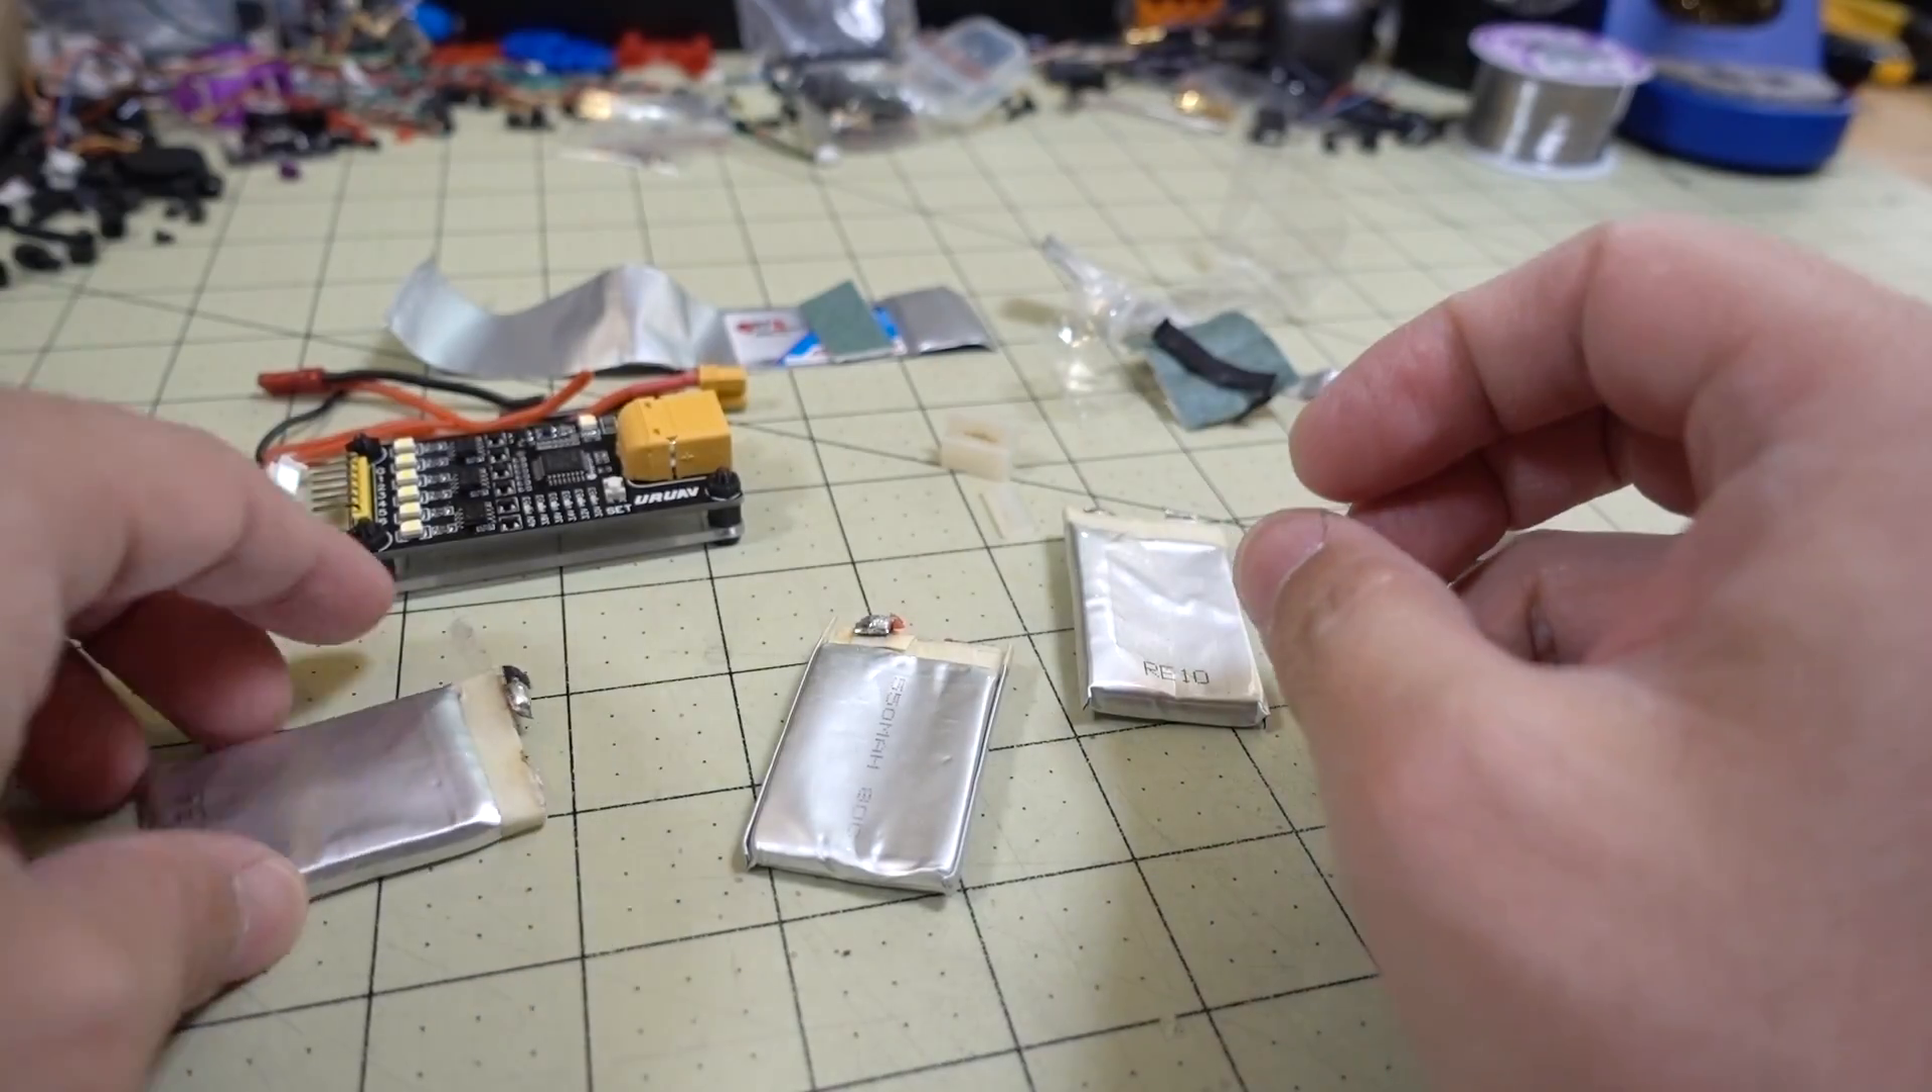Okay, so I got all the cells separated.